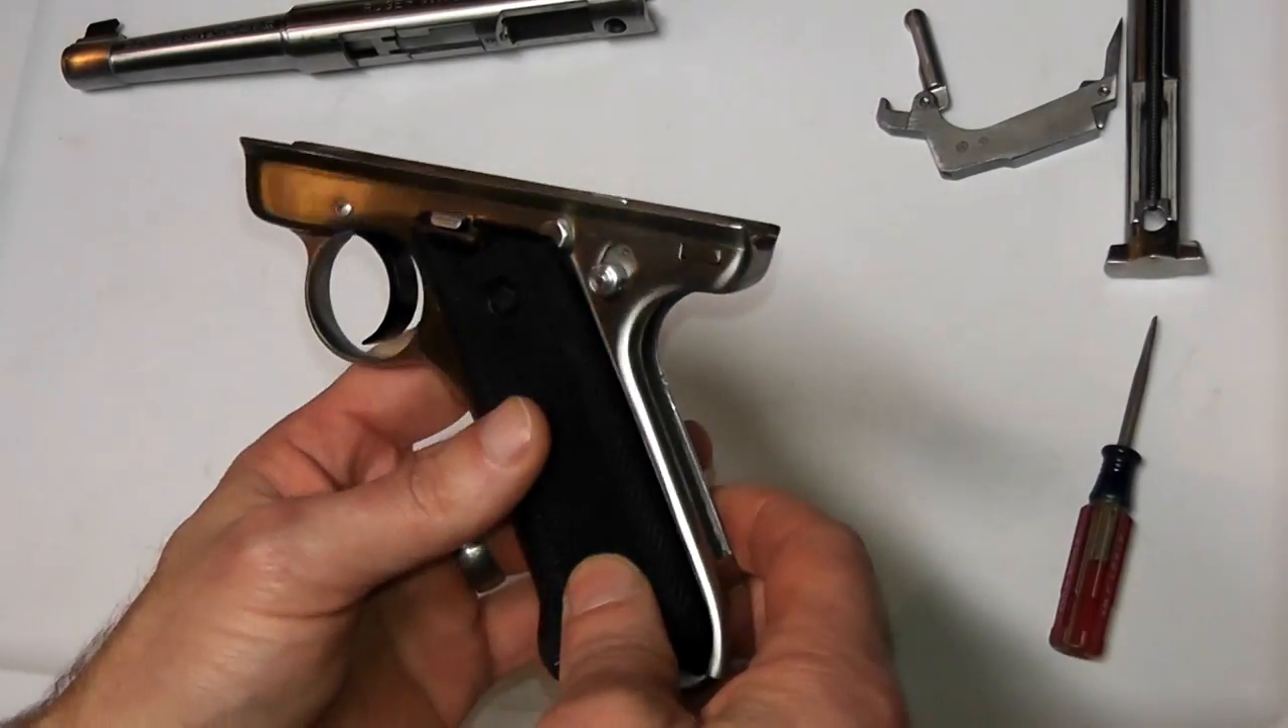Now we have the frame of the gun freed up from the barrel receiver assembly.